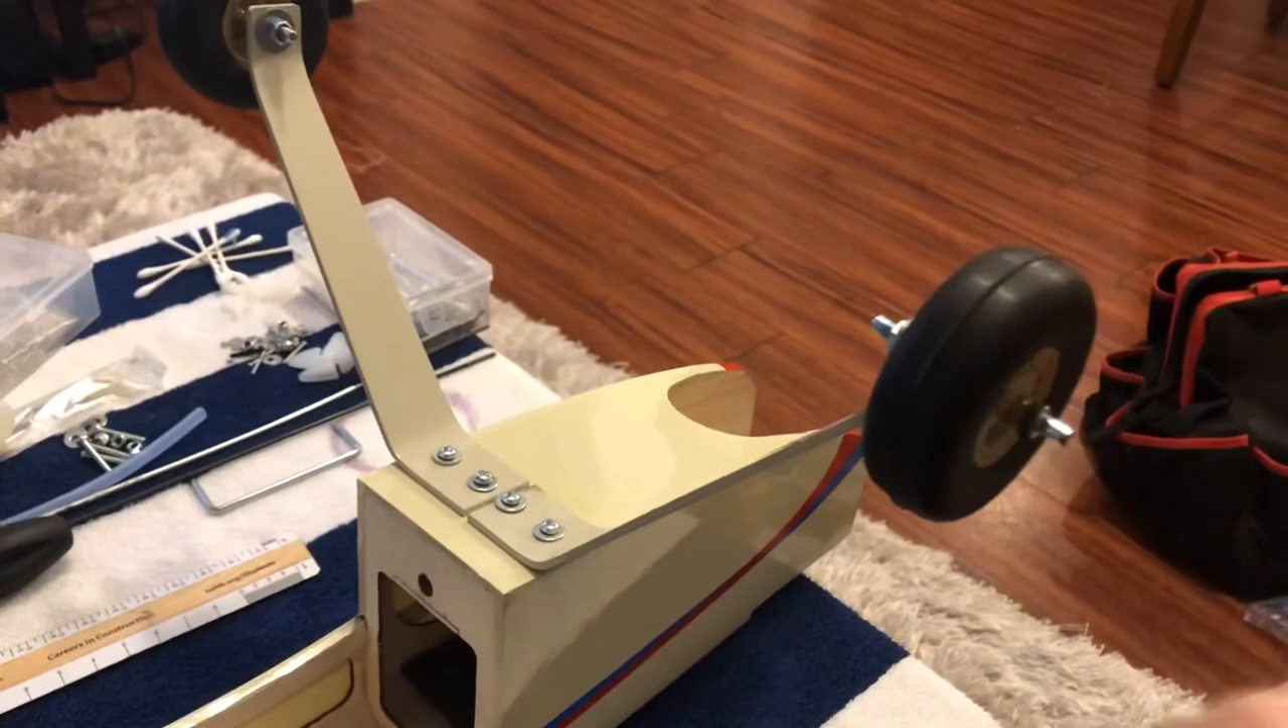As you can see the struts are now on the wheels are attached free spinning.